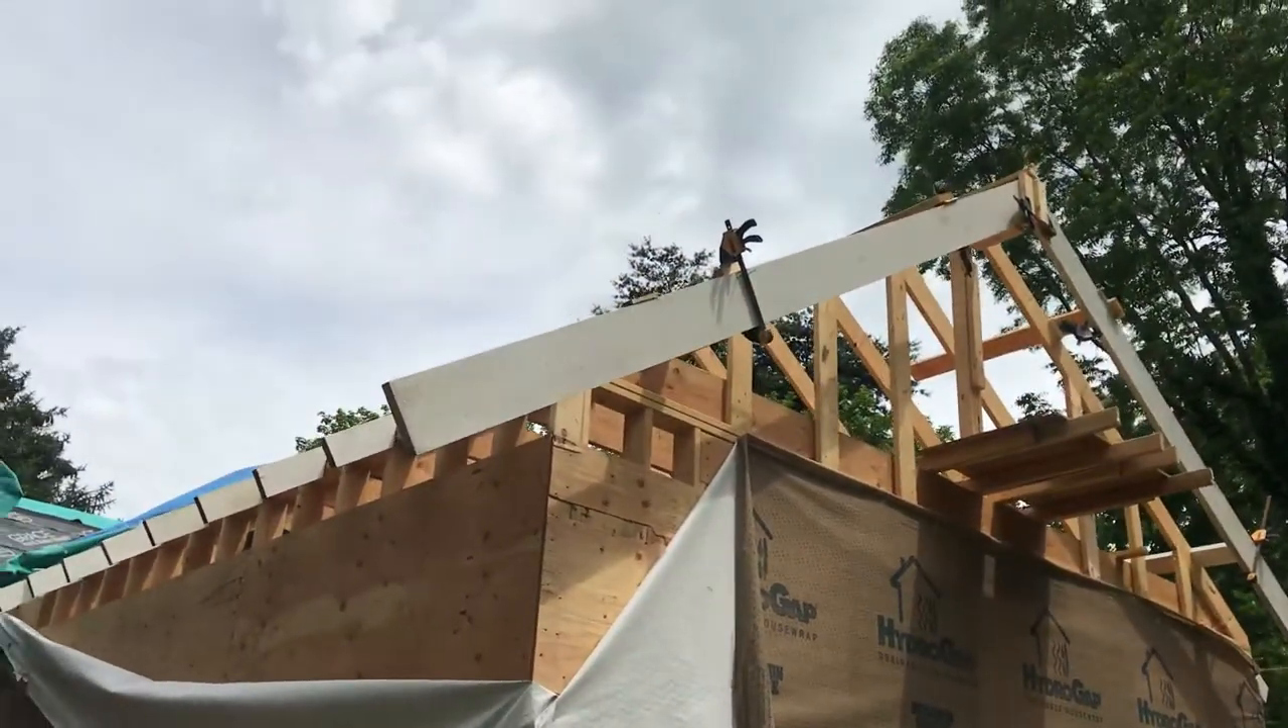There's our 2x10 barge rafter still got a couple of permanent lookout rafters on there but it's still kind of just tacked up there.